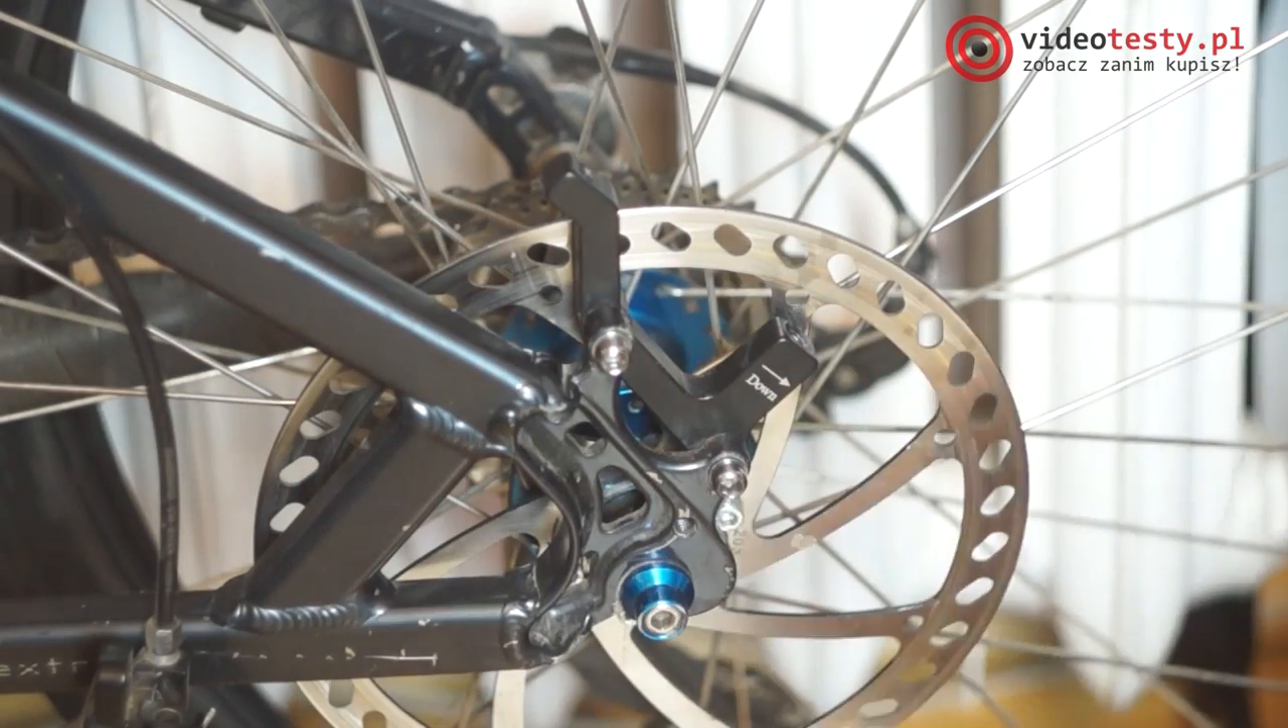Tak więc adapter mamy już zamontowany.